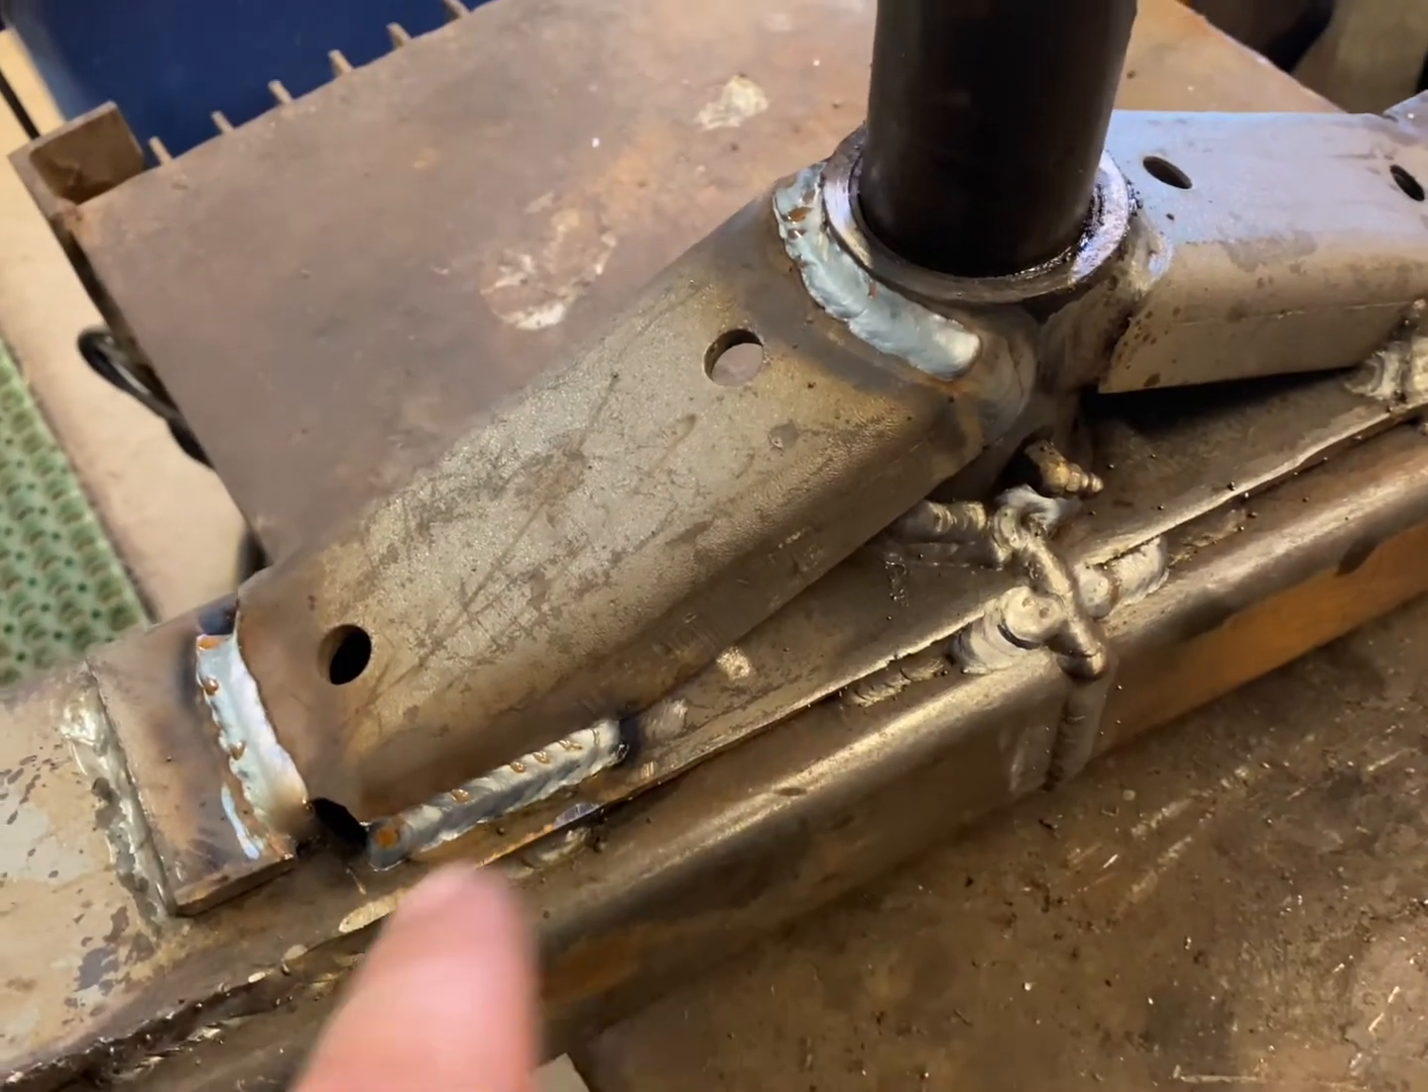We got our brace welded back on.